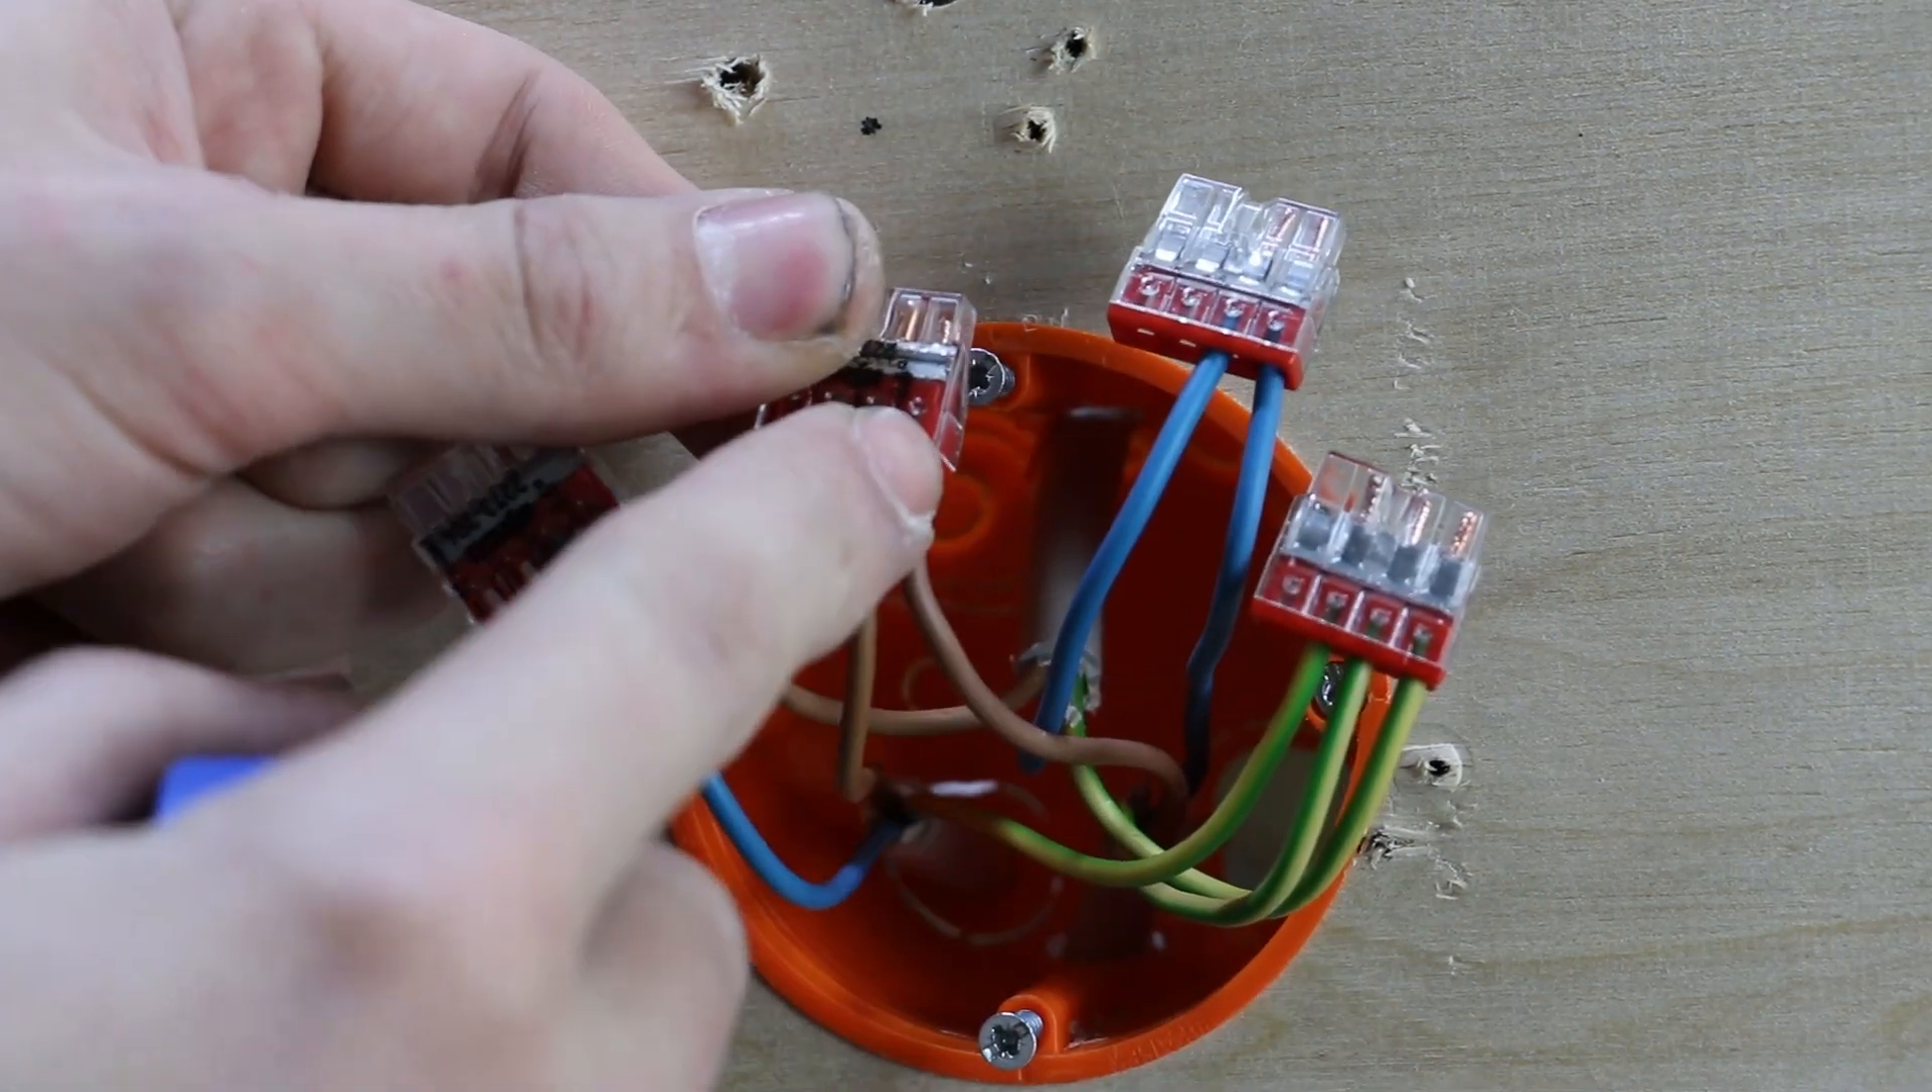Dann haben wir einmal hier alle Schutzleiter miteinander verbunden.